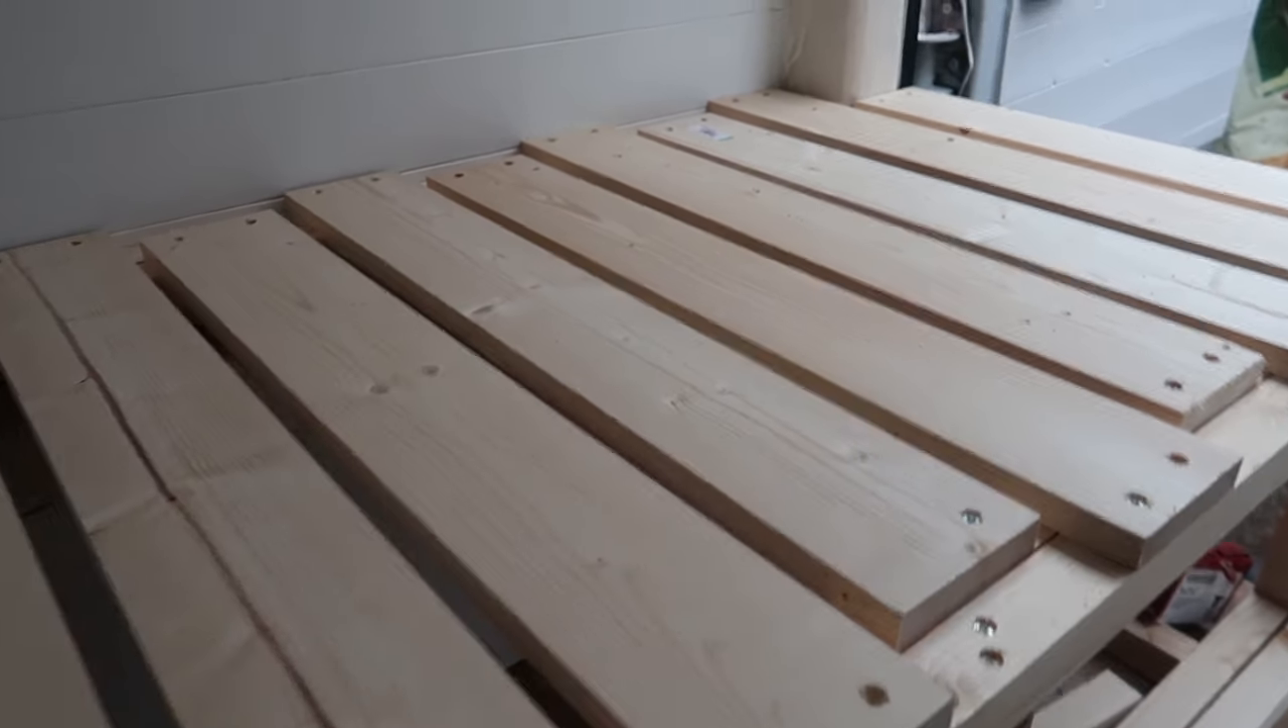Okay so we've got the slats fixed in place.